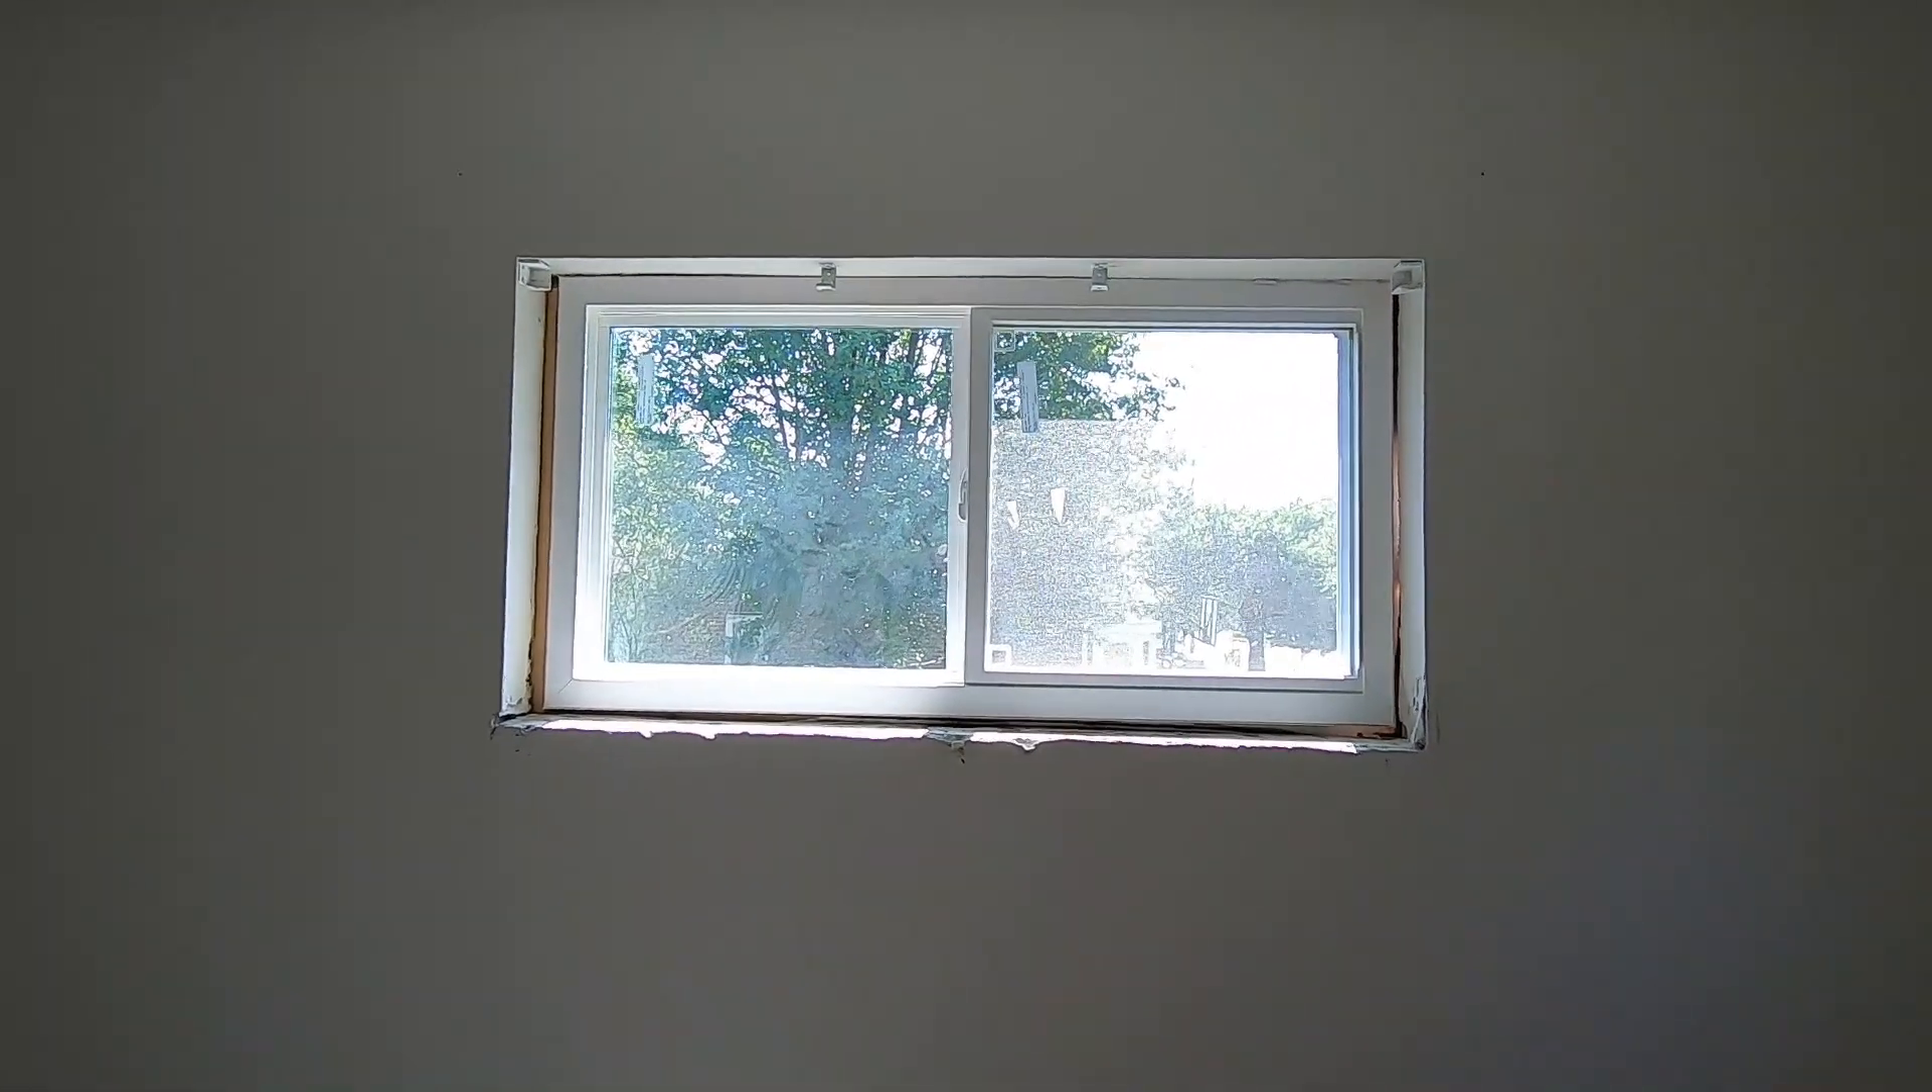Up here in these windows, all along the bottom and the sides and all that up through there, they still got to trim all that in. Get it all ready. This one over here, it's ready to be trimmed in and everything.